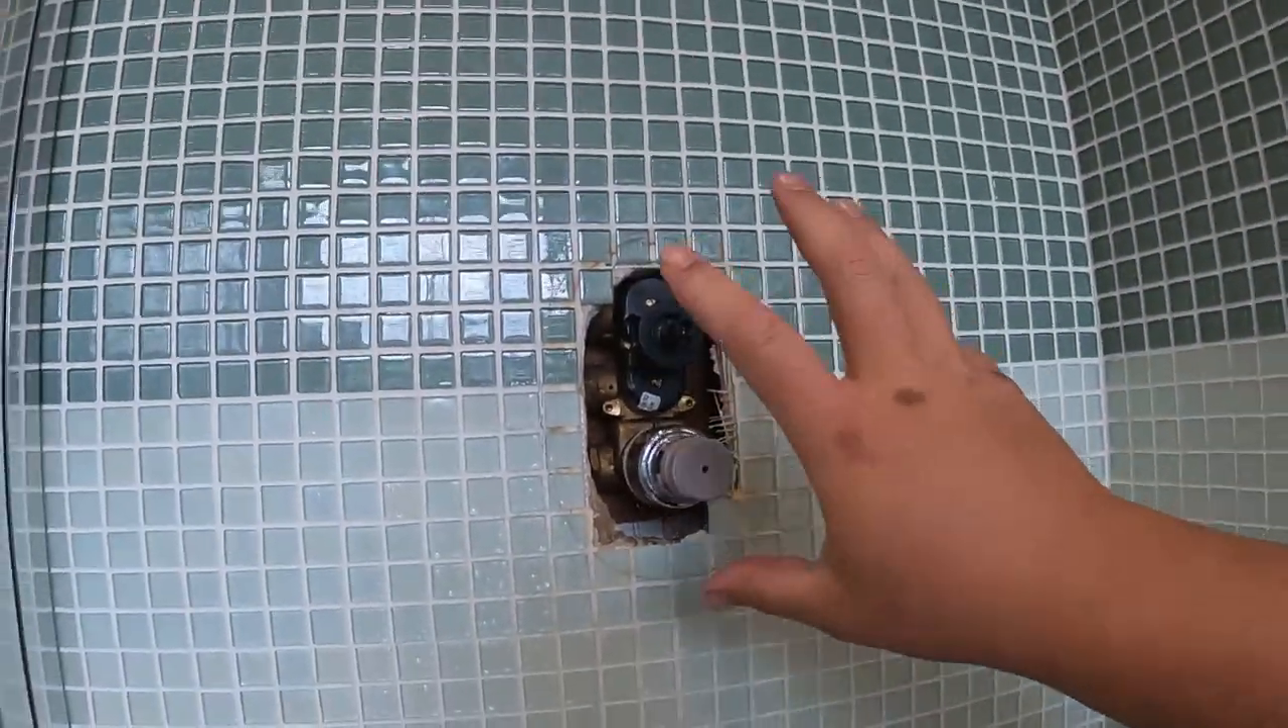So, that's the front of it made up, all it needs now is the shroud on, and the two control knobs.